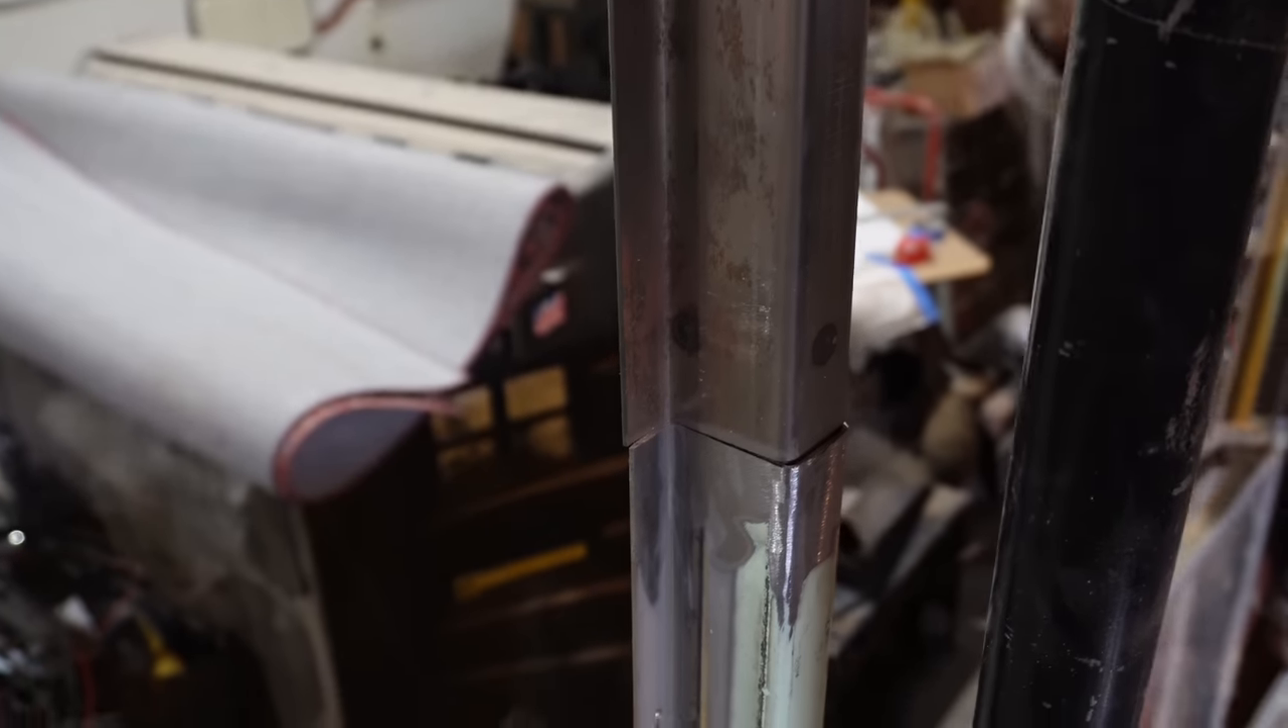And then we went ahead and just stuck all of these awesome hat channel extensions right in place.